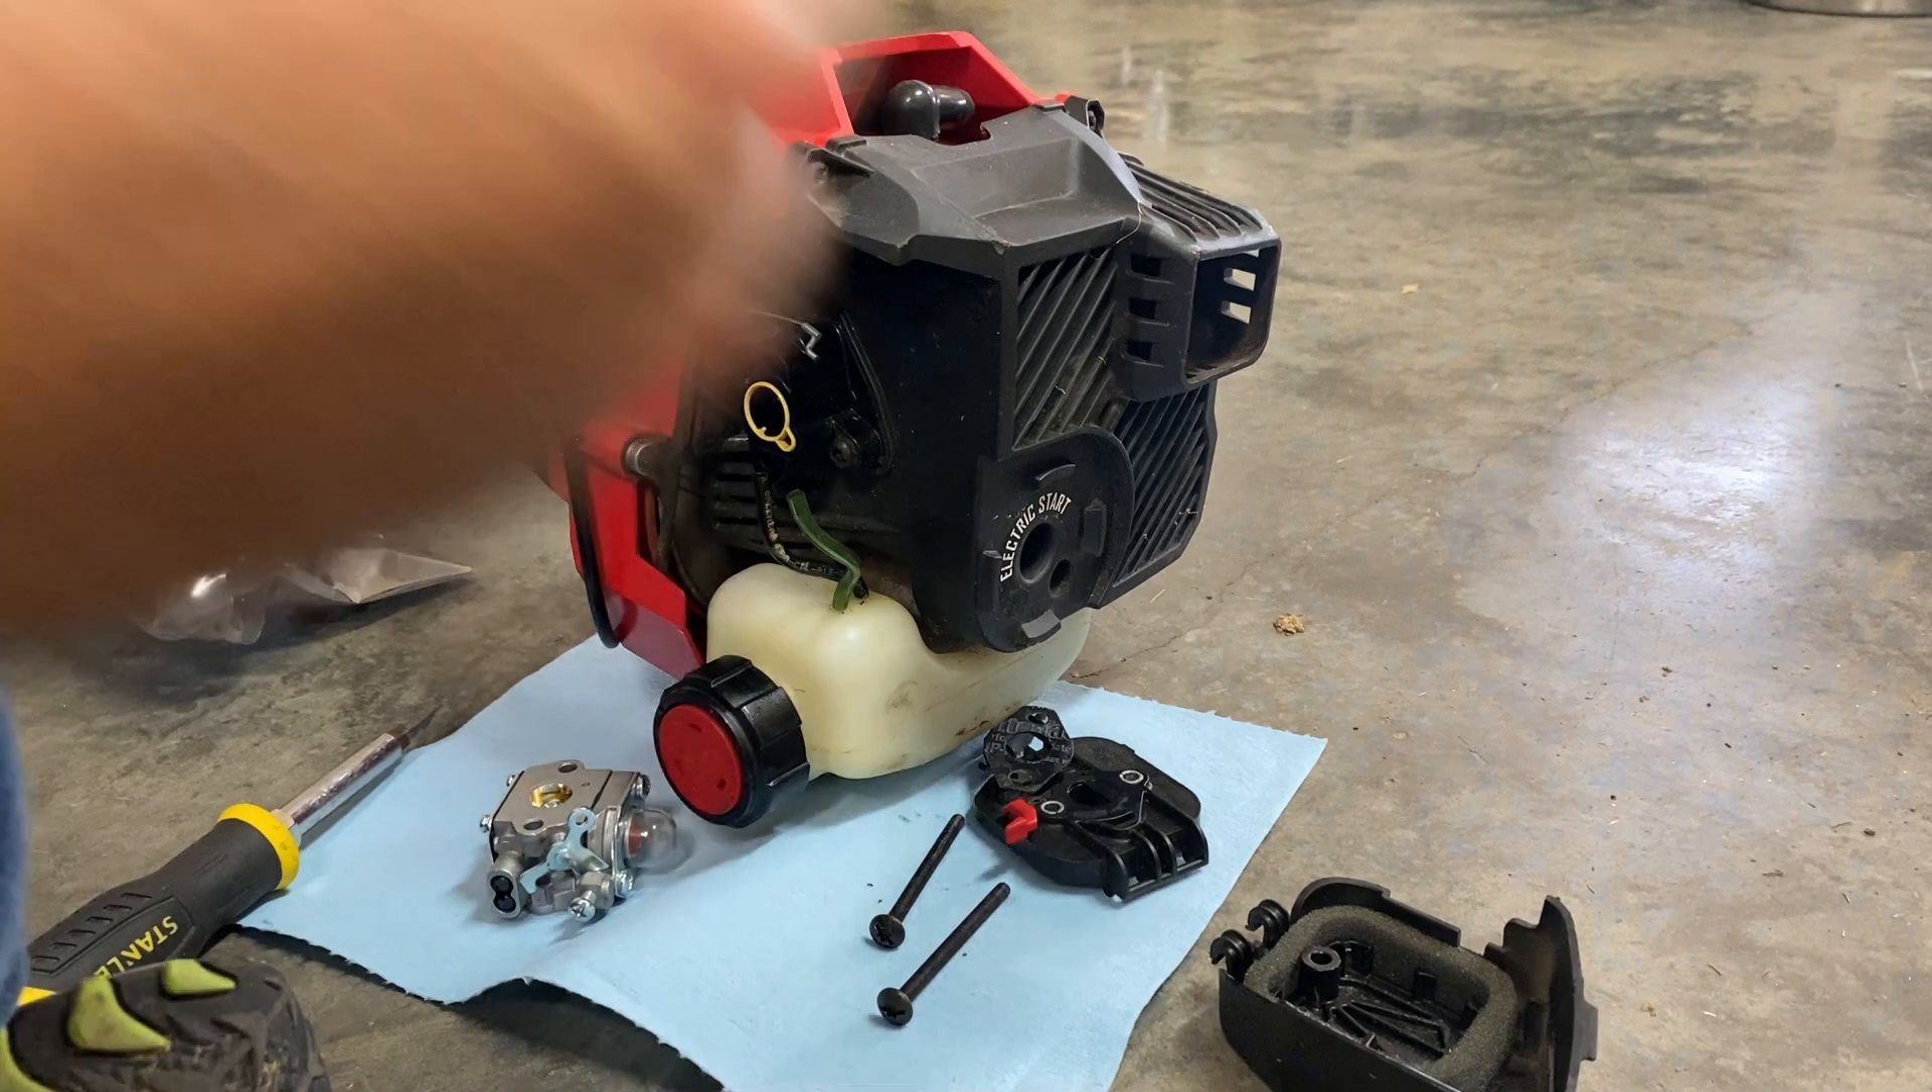And now we have our old carburetor right here. And got it taken off.